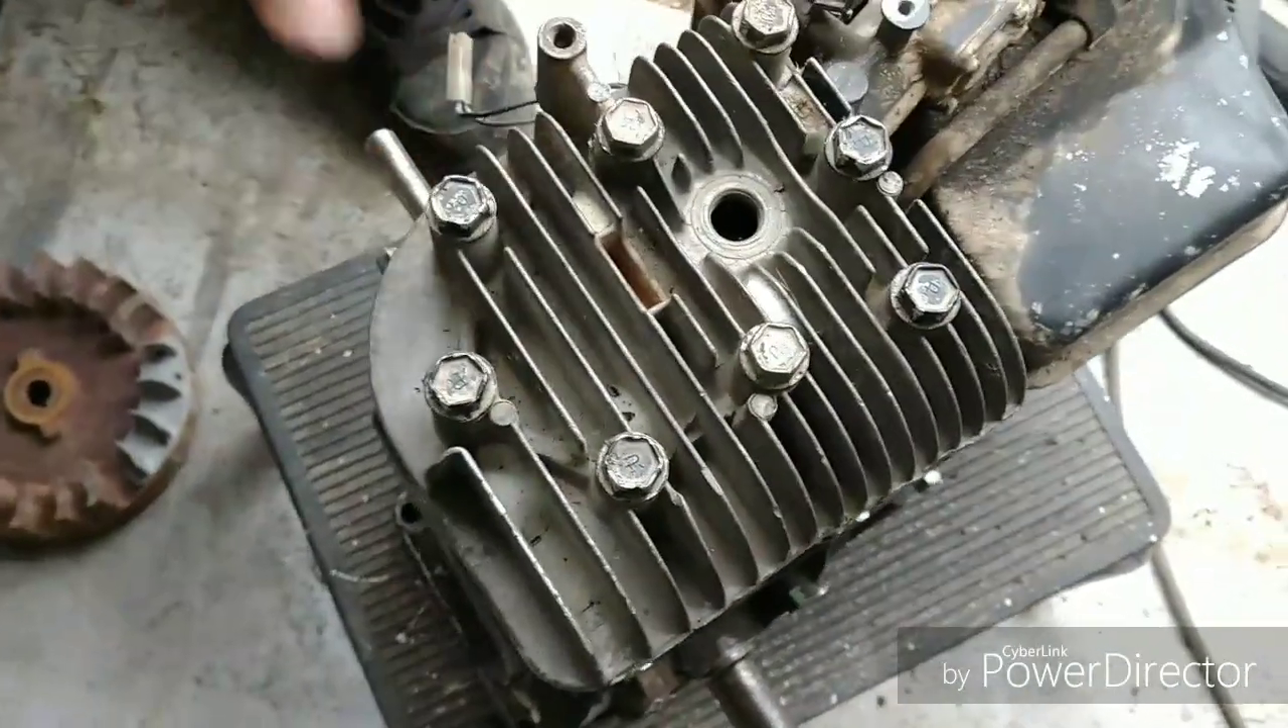Okay next thing we got well we got the of course we got the cylinder head put on and torqued down so this is all ready to go.